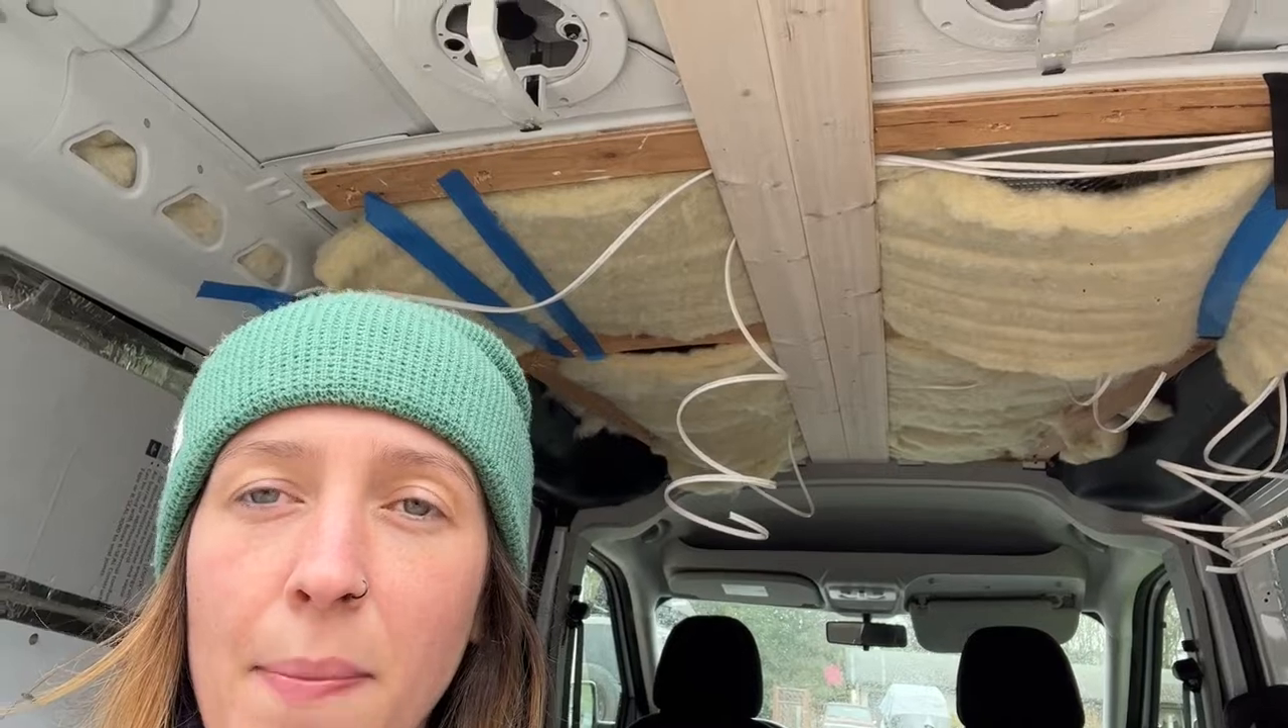The wires hanging down right now are for the lights and we have some of the insulation tucked up.